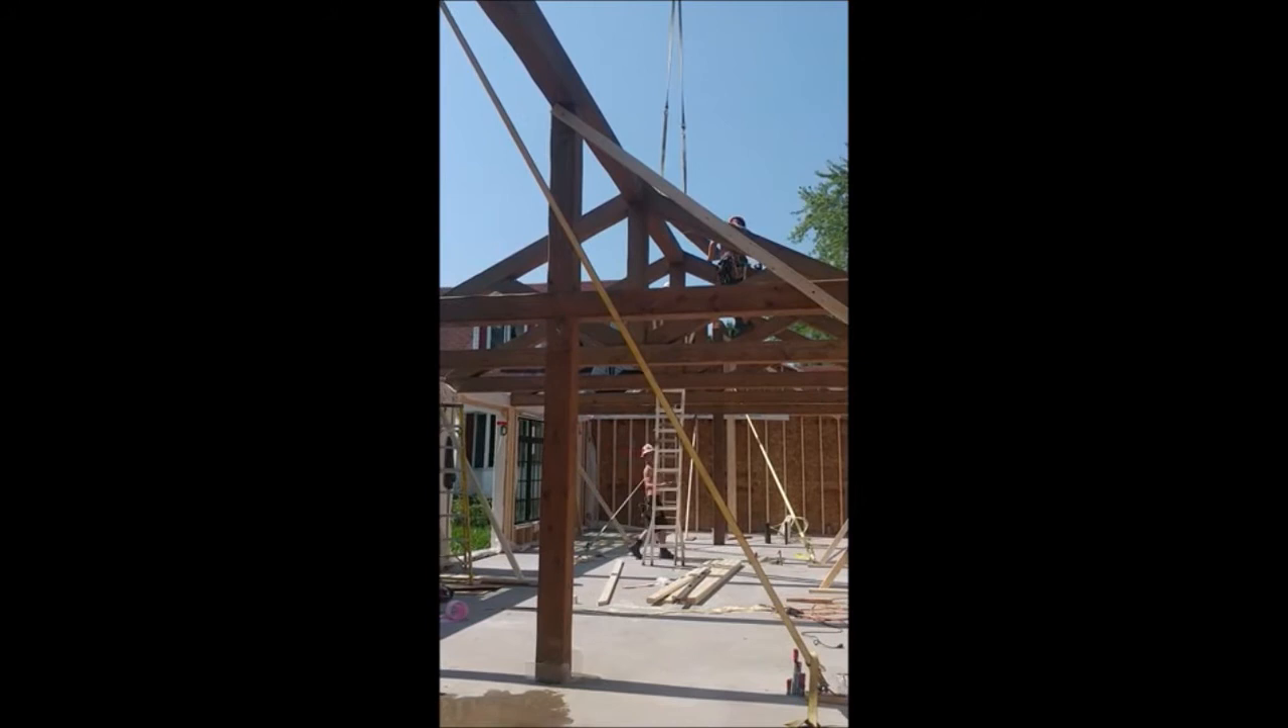So here you can see the guys starting to put those beams into place.